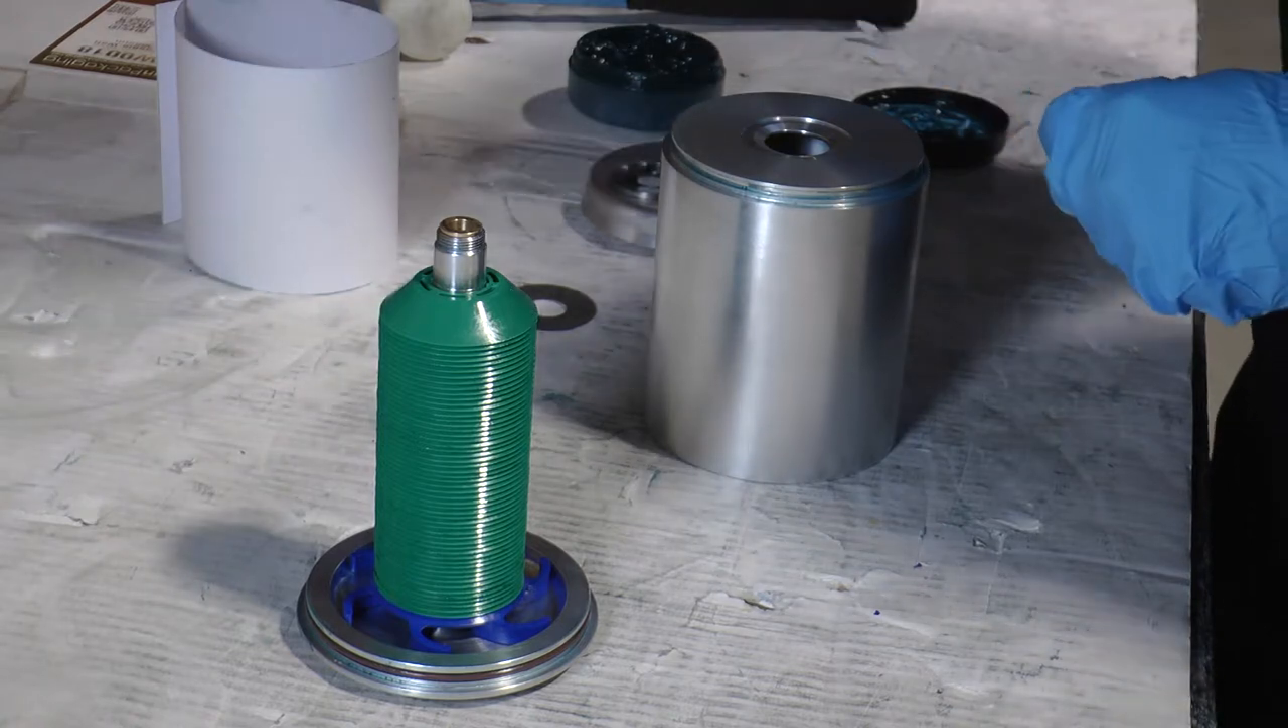The disc stack is now back on the bearing tube.